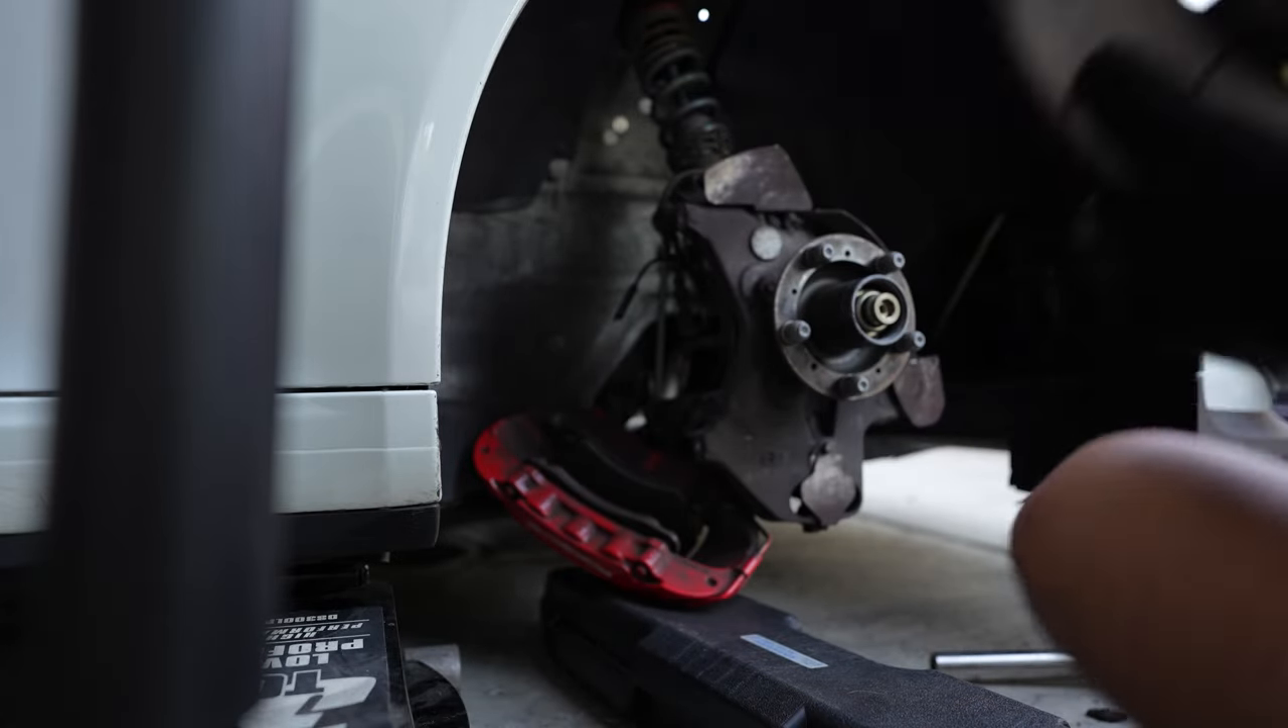And so here we go we have the rotor off of the knuckles.